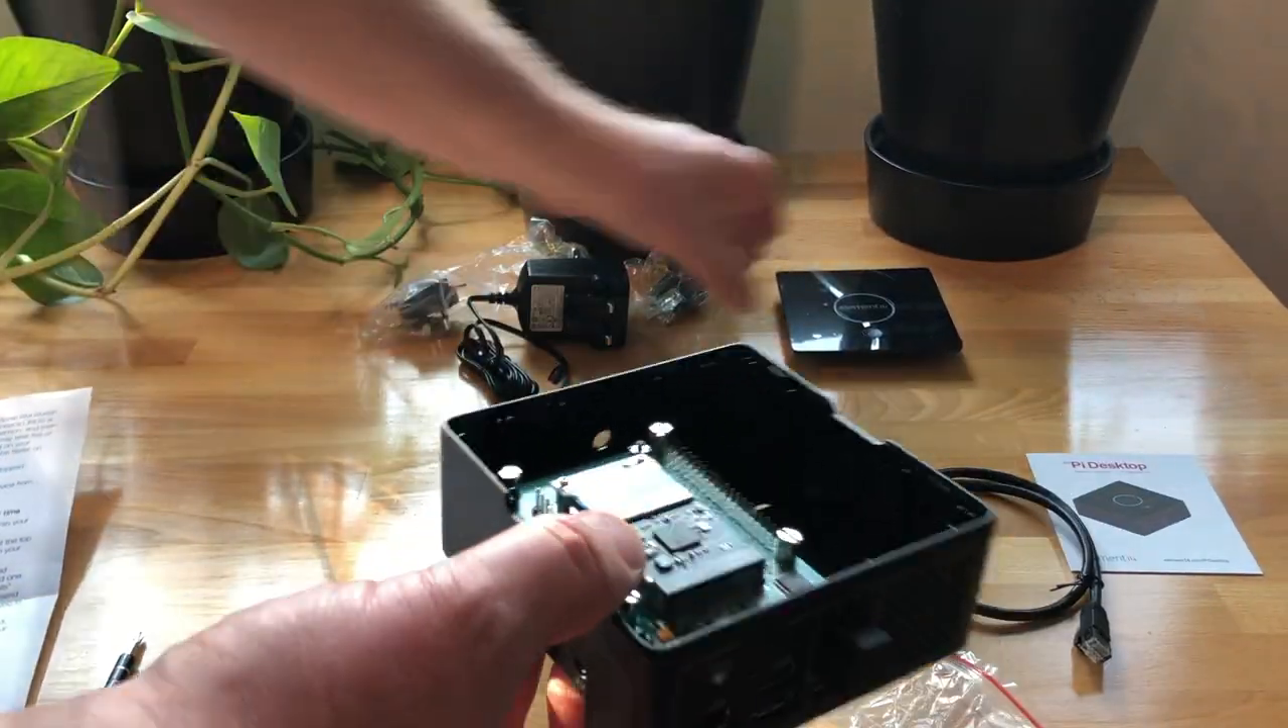Now, we are basically done with the assembly. The only thing that is left to do is to put the lid on.